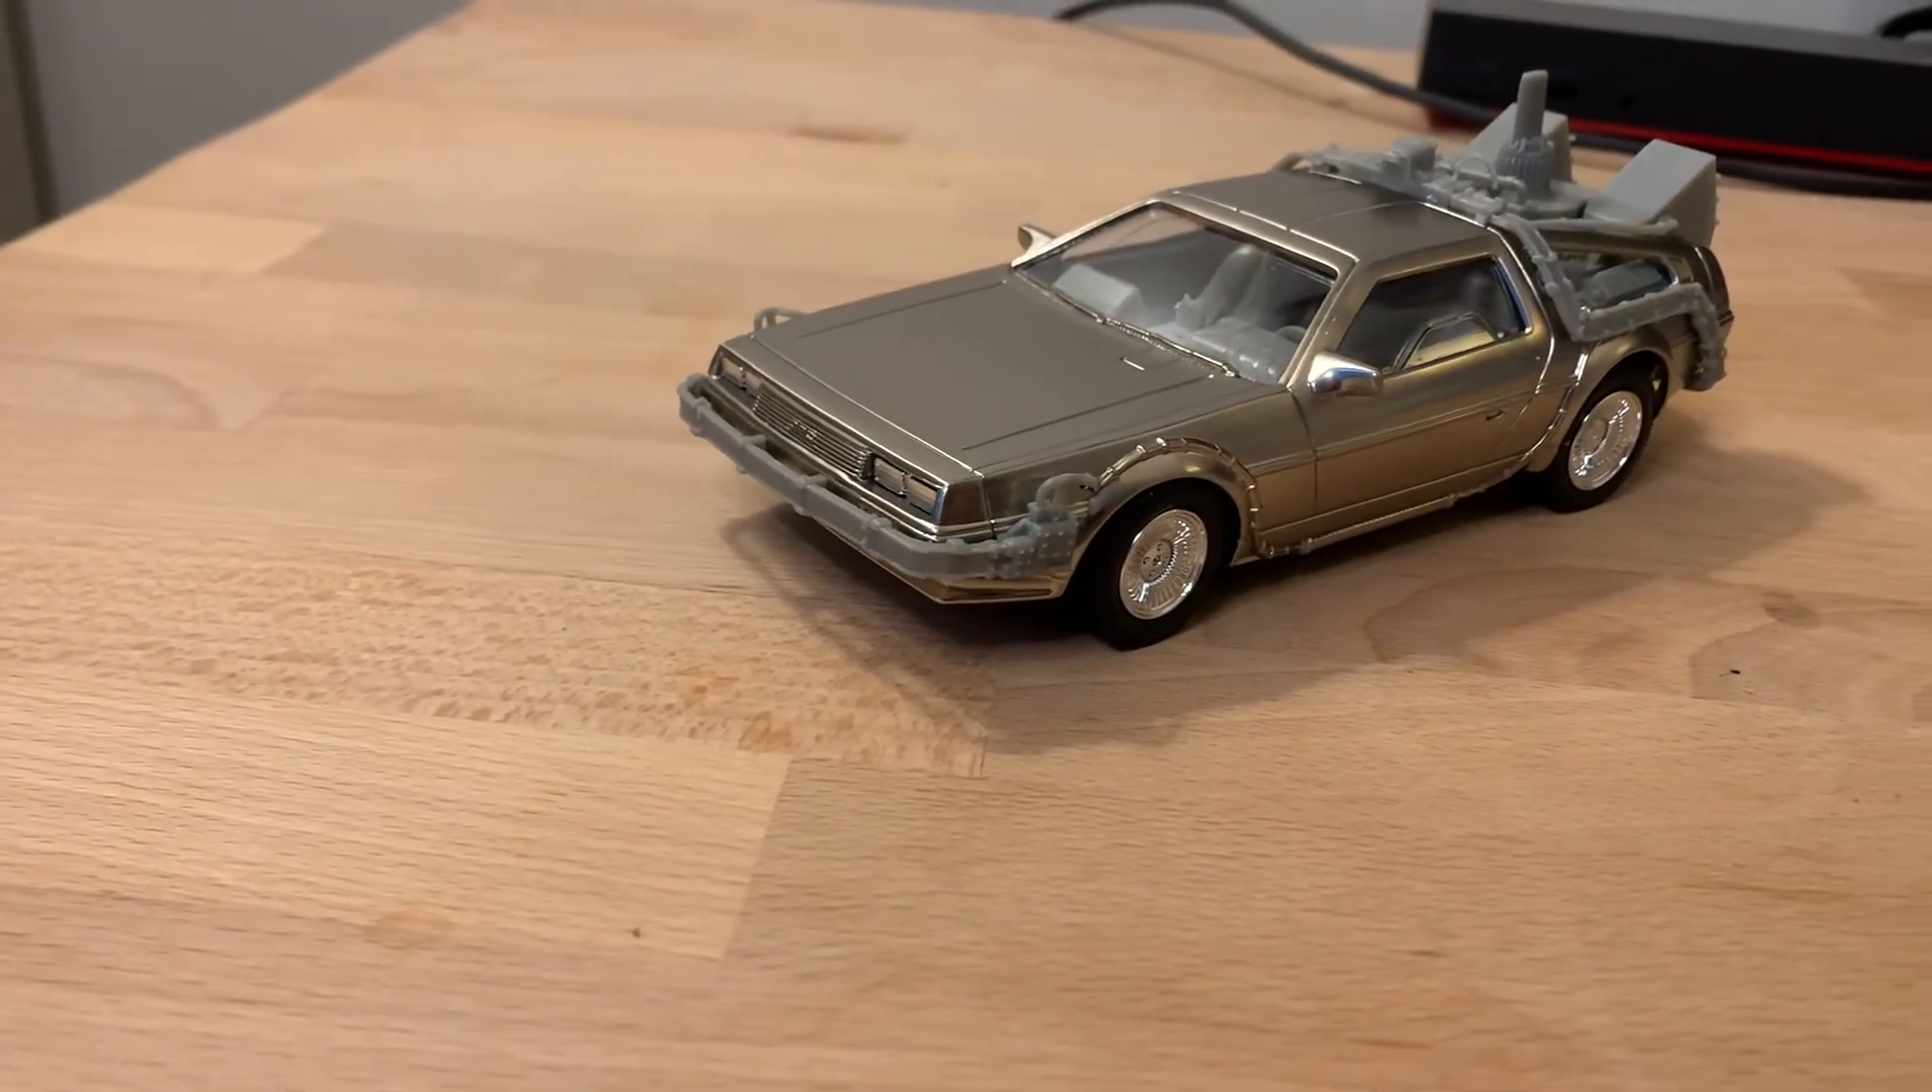We successfully put together the DeLorean time machine.